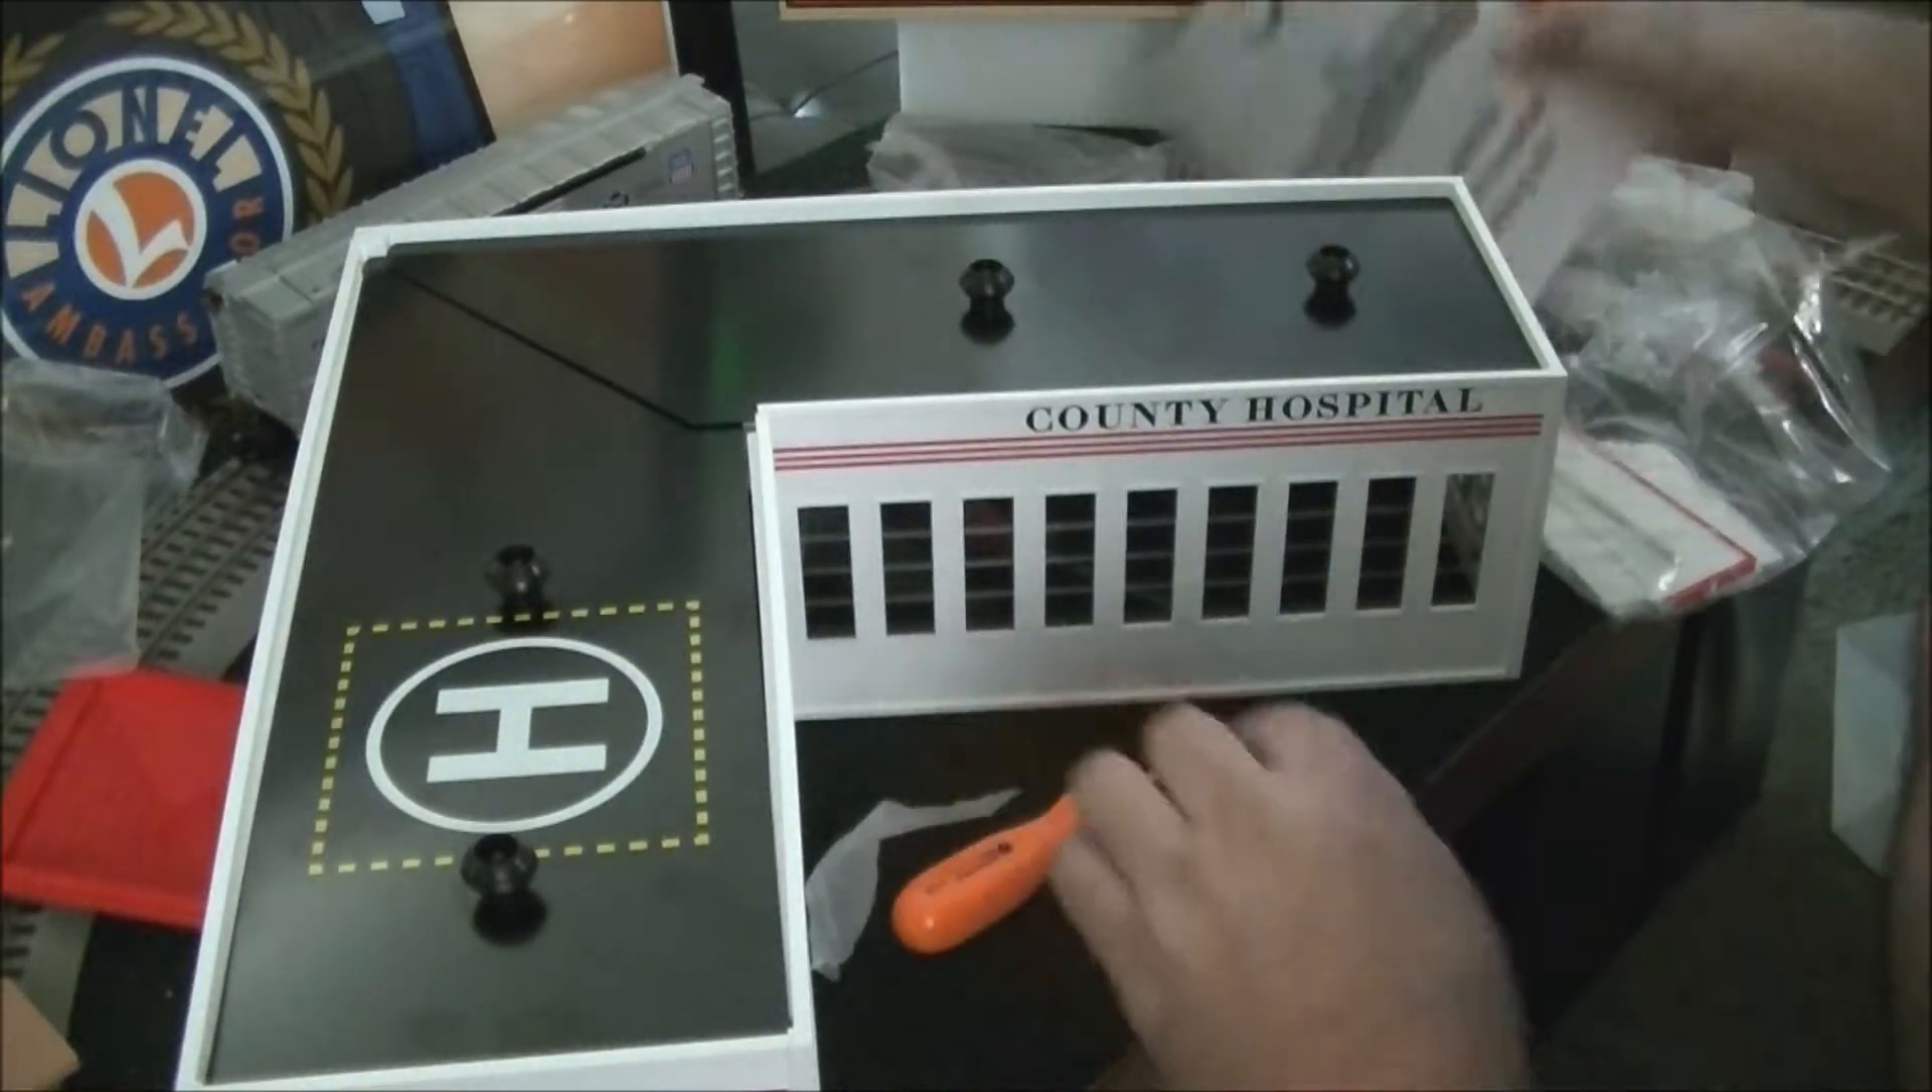We now have a roof.